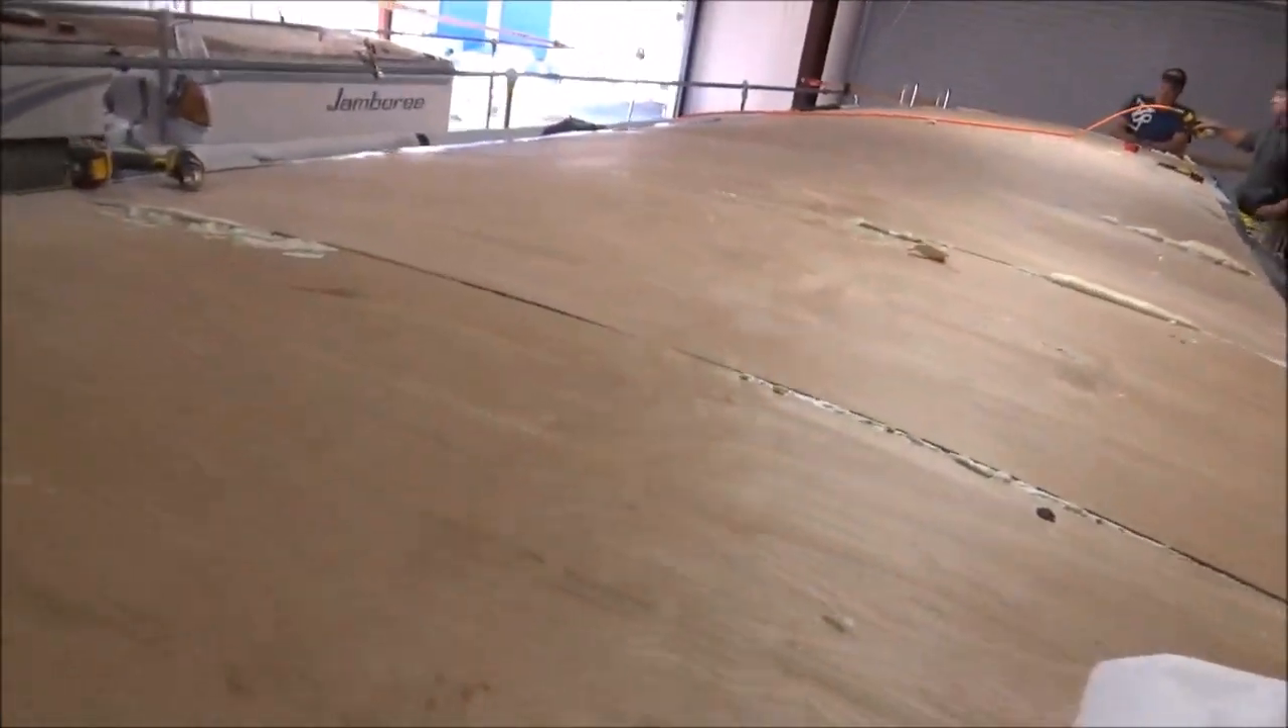We got the roof deck down.